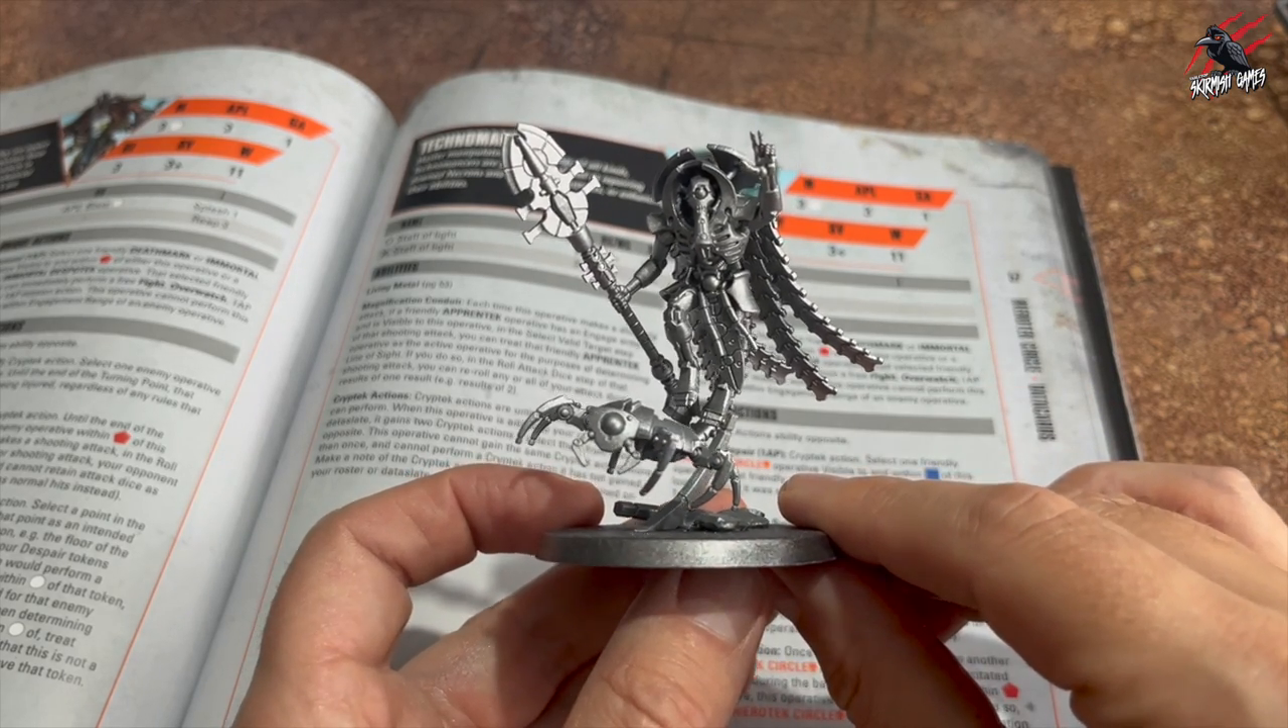I've built the Technomancer now.